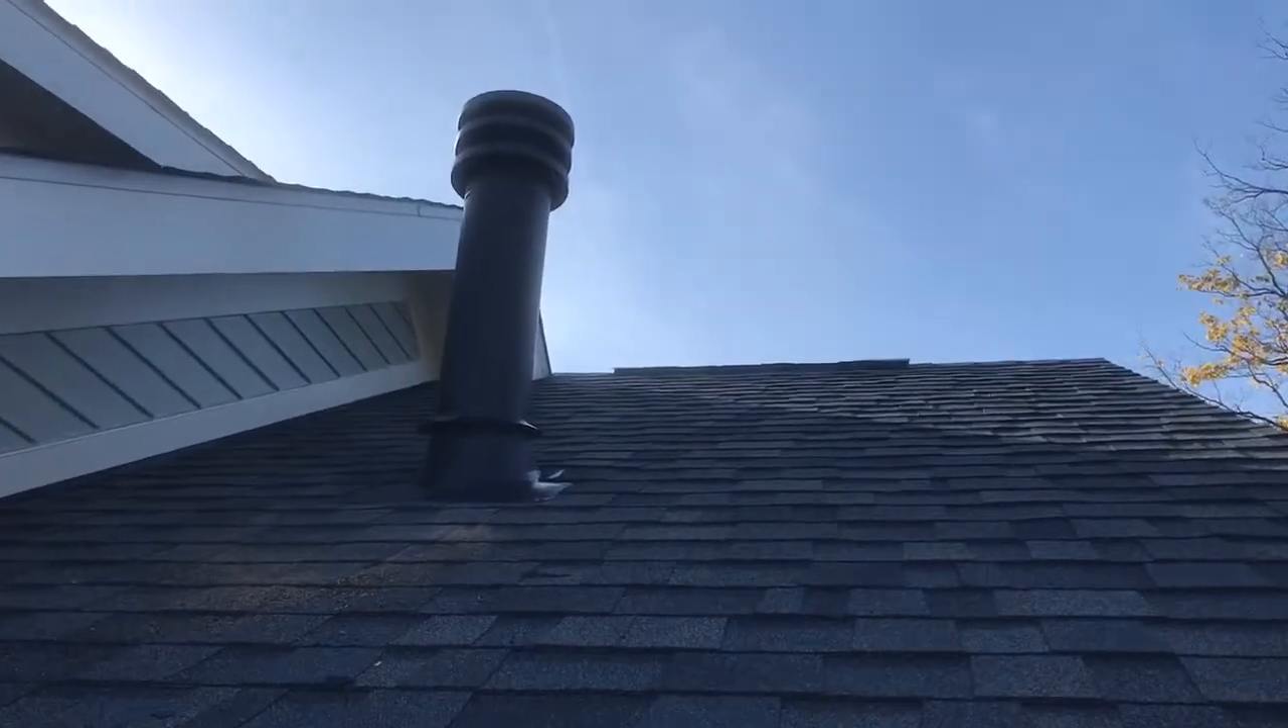I just wanted to show you the final product of the vent. None of that was there before. It was just a flat shingled roof.